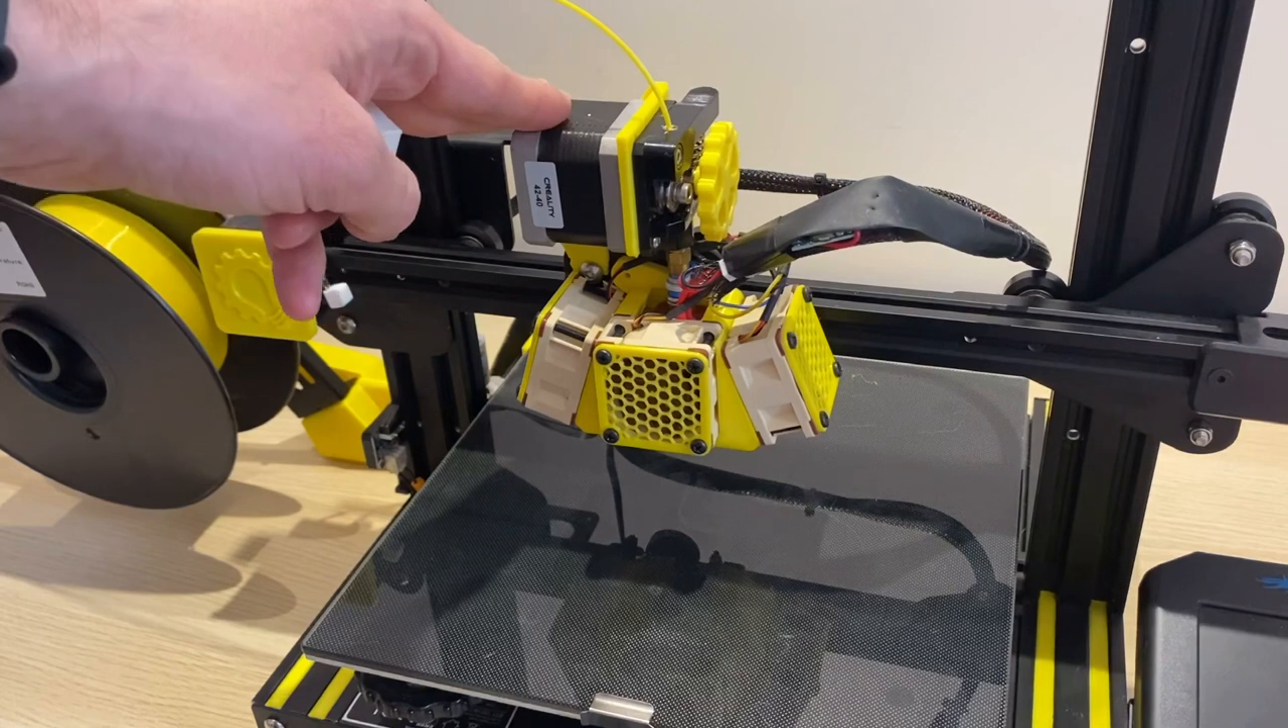Then replace the fan and the fan cover with four screws, and the hot end is now fully assembled.